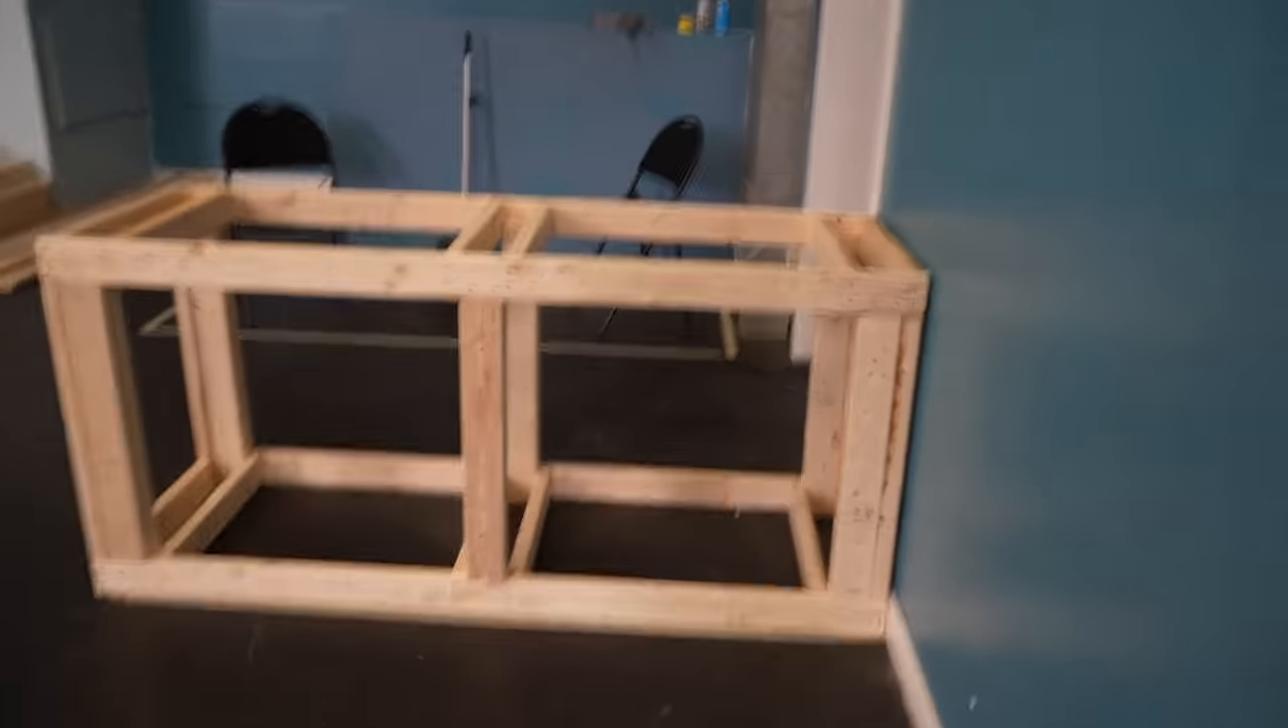We still have to put plywood on top as well as some padding and we need to wrap it so it looks better.